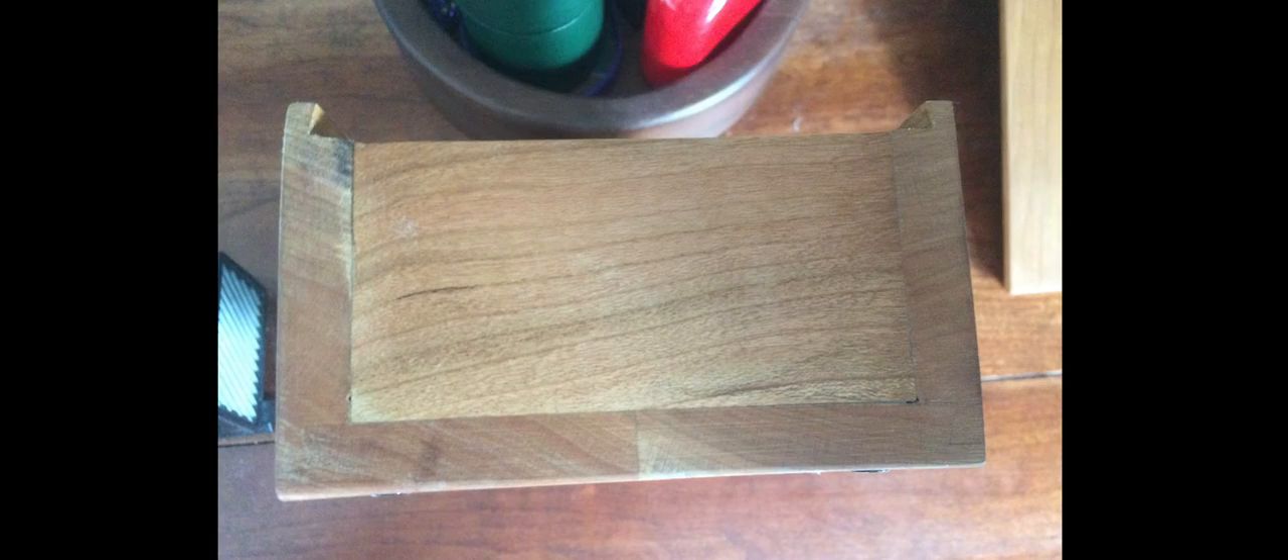For the final product I ended up just putting a piece of wood in there and gluing it in.